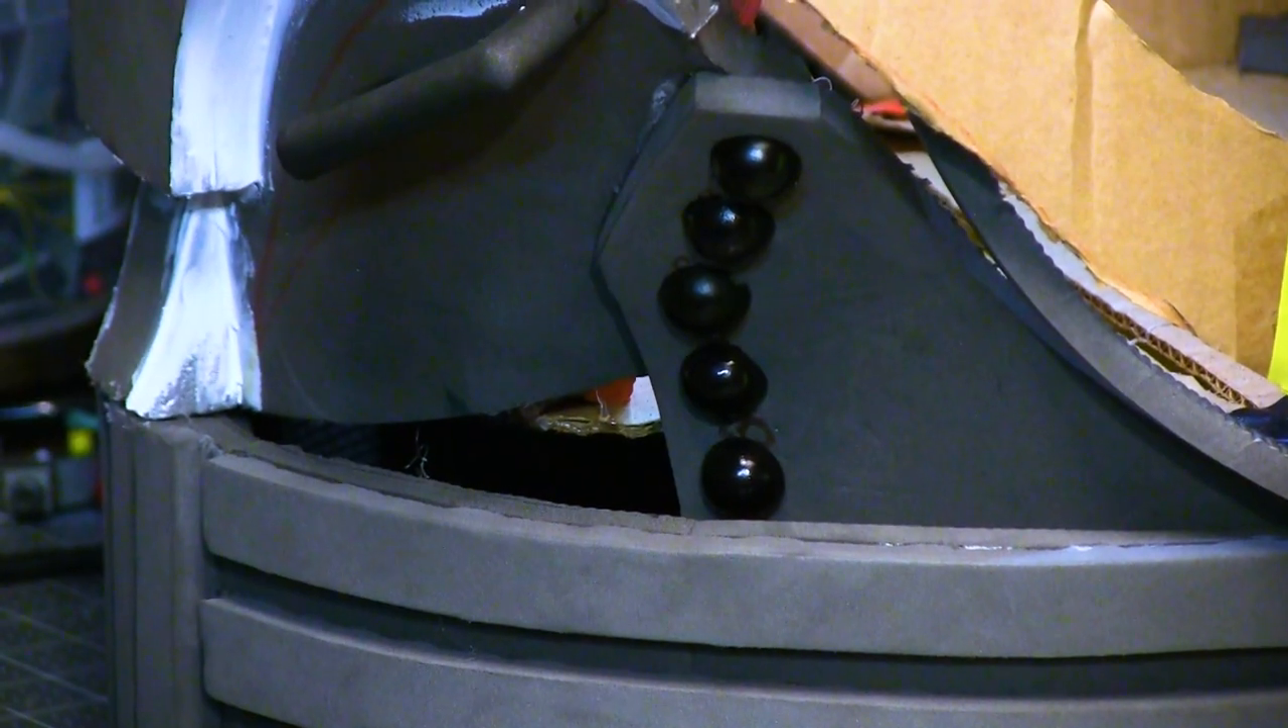Then I drilled holes in the side panels and added rivets that I made out of resin.